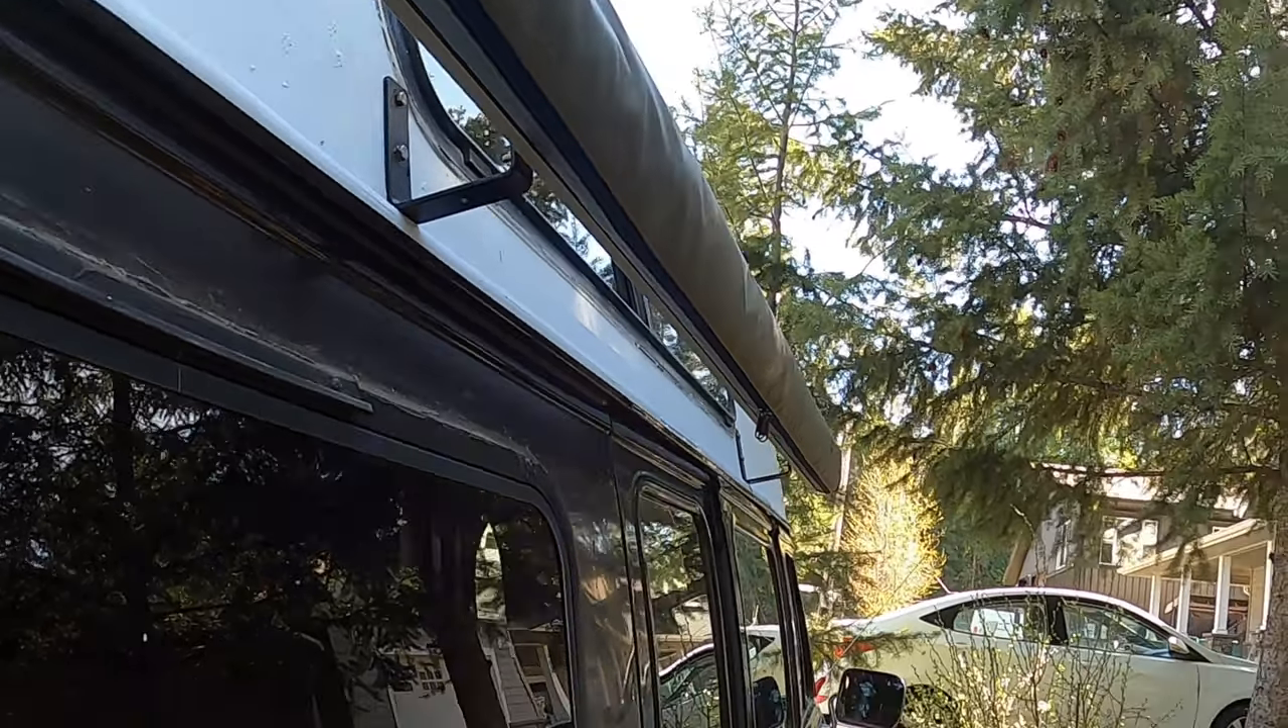Okay, awning's on. This bracket's actually worked.